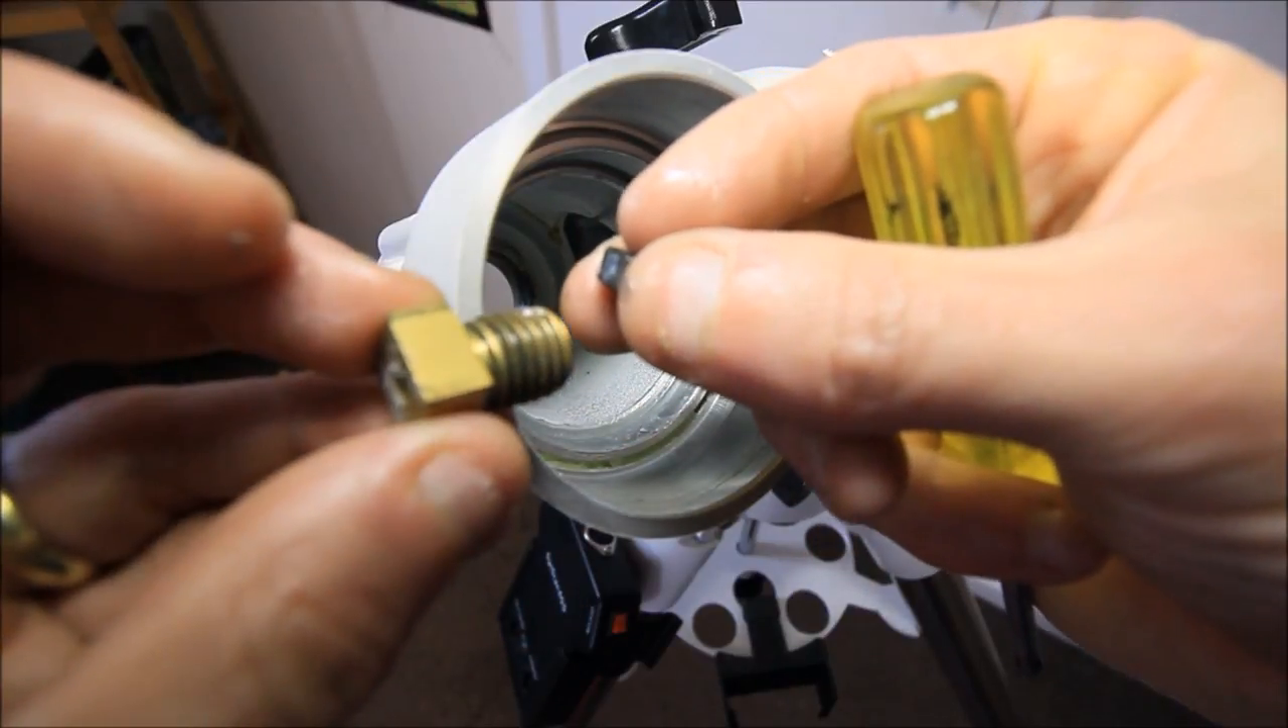Okay, so that's the brass lock and stud removed.